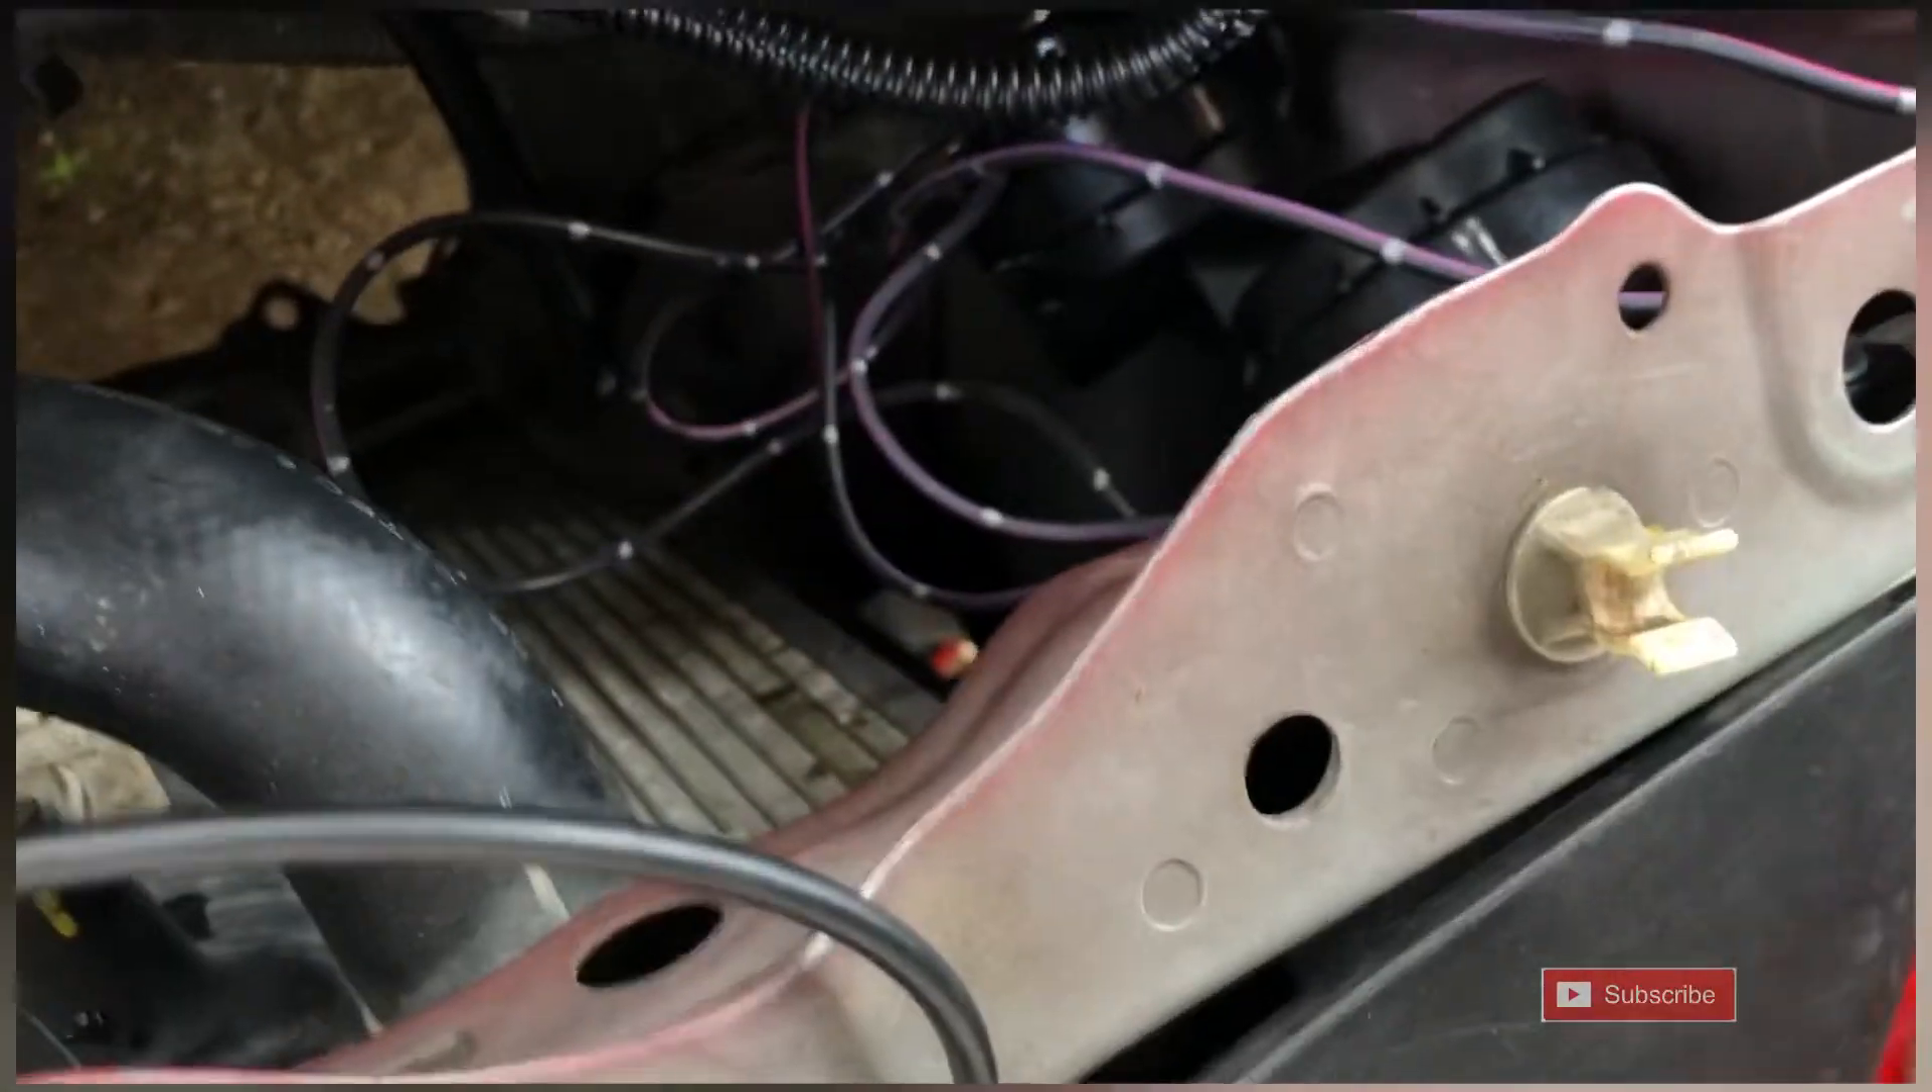Nah cuma ini kabelnya belum kita rapikan.